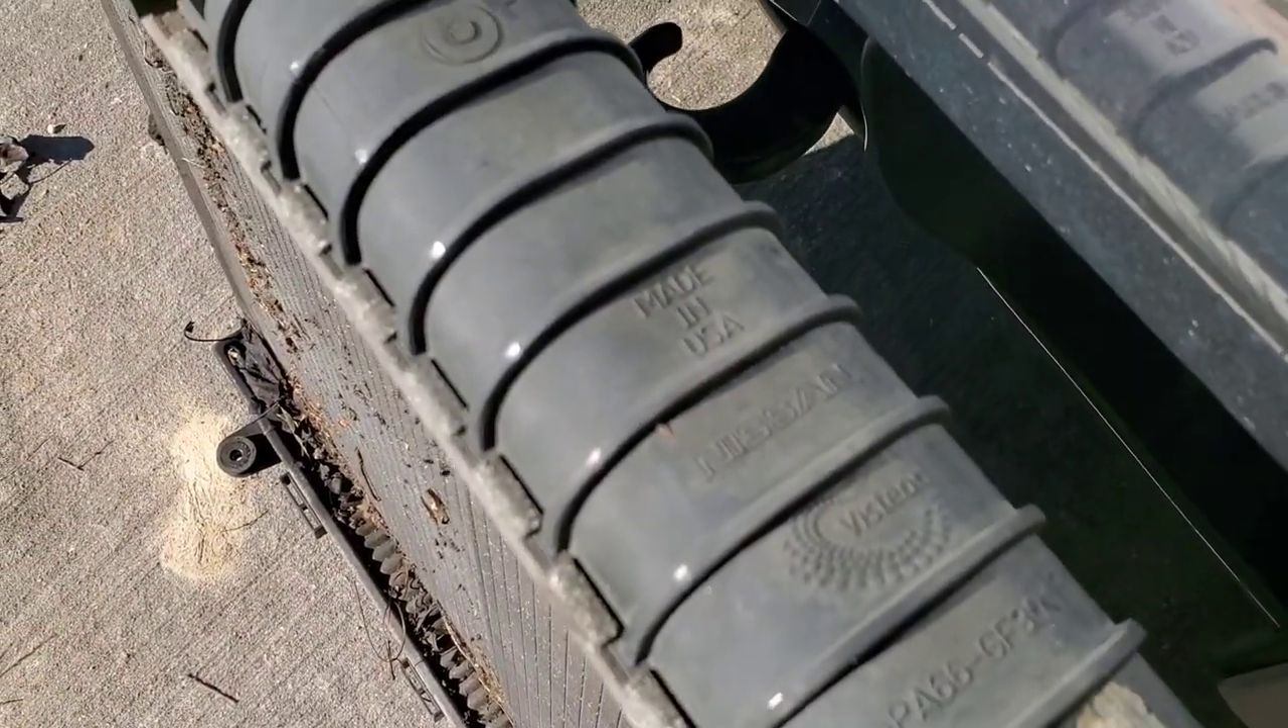All right. The radiator is out.